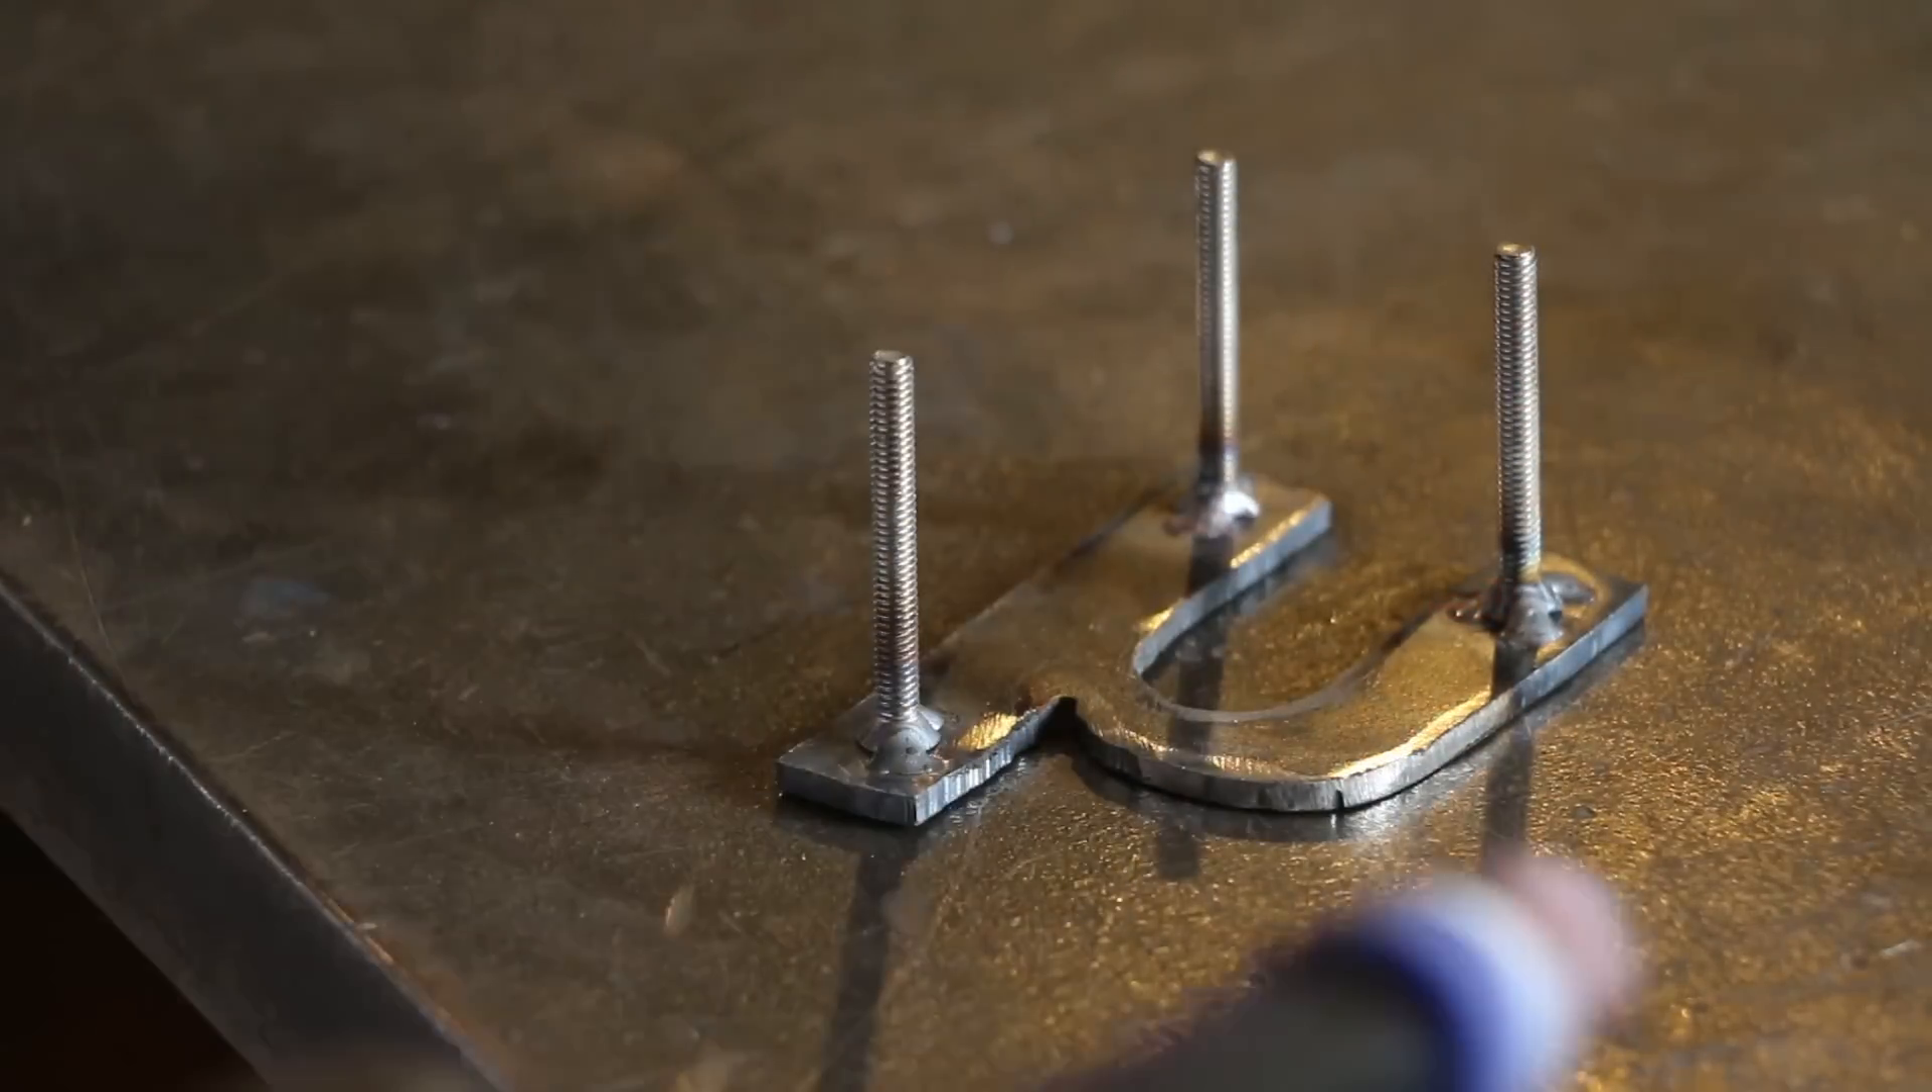On Frank's individual letters, I tried to get three screws on each piece so it'd sit flat on the board when they were attached. But there were a couple I could only get two on.